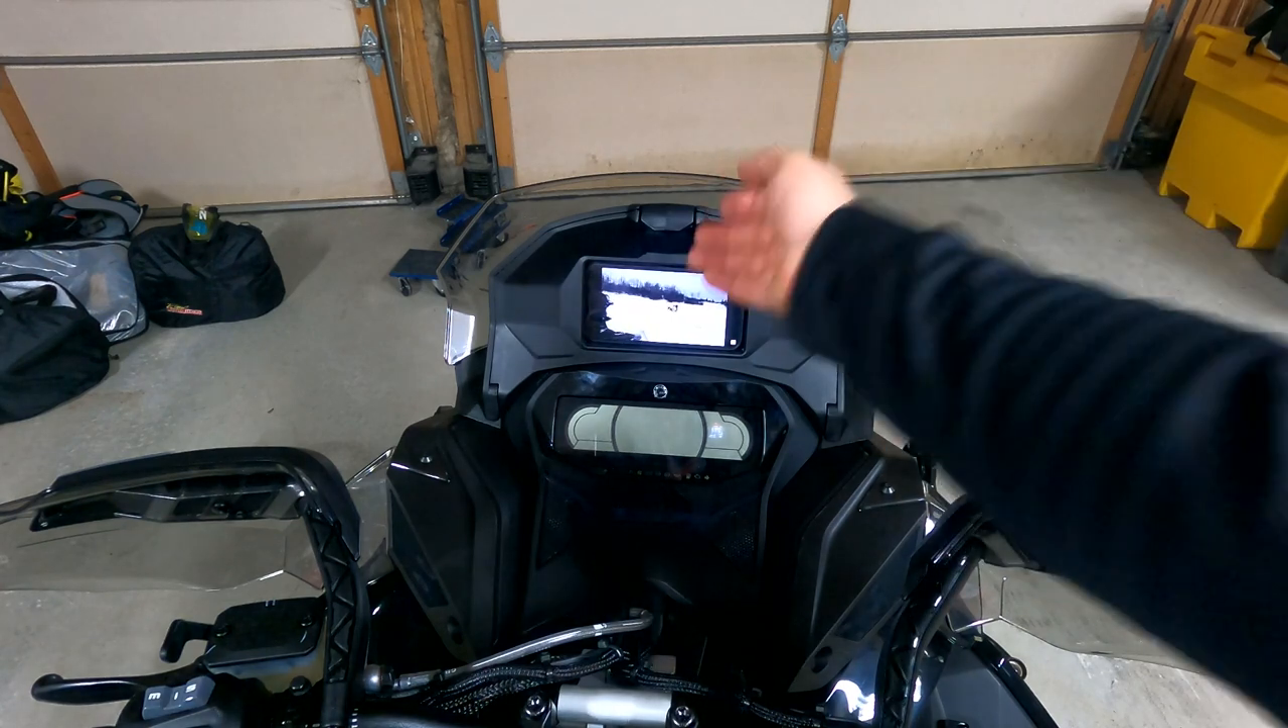So as you can see, we have our cell phone holder glove box support system all installed.